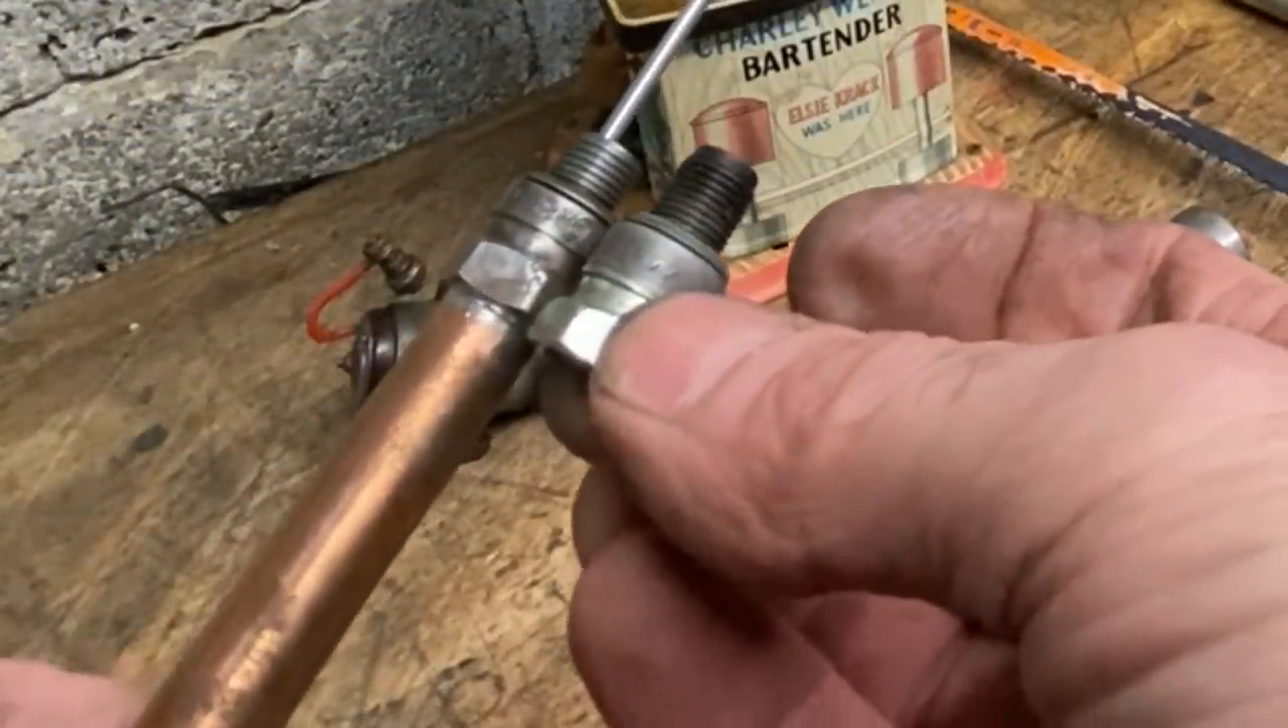I had a piece of copper pipe laying around that was a perfect fit into the spark plug so I soldered it in place.